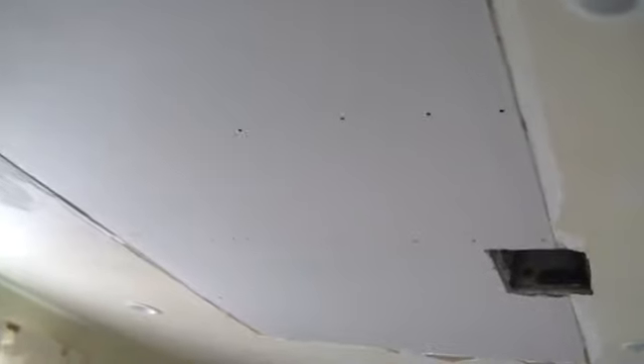Now I went ahead and cut out the drywall. And we've already hung it.